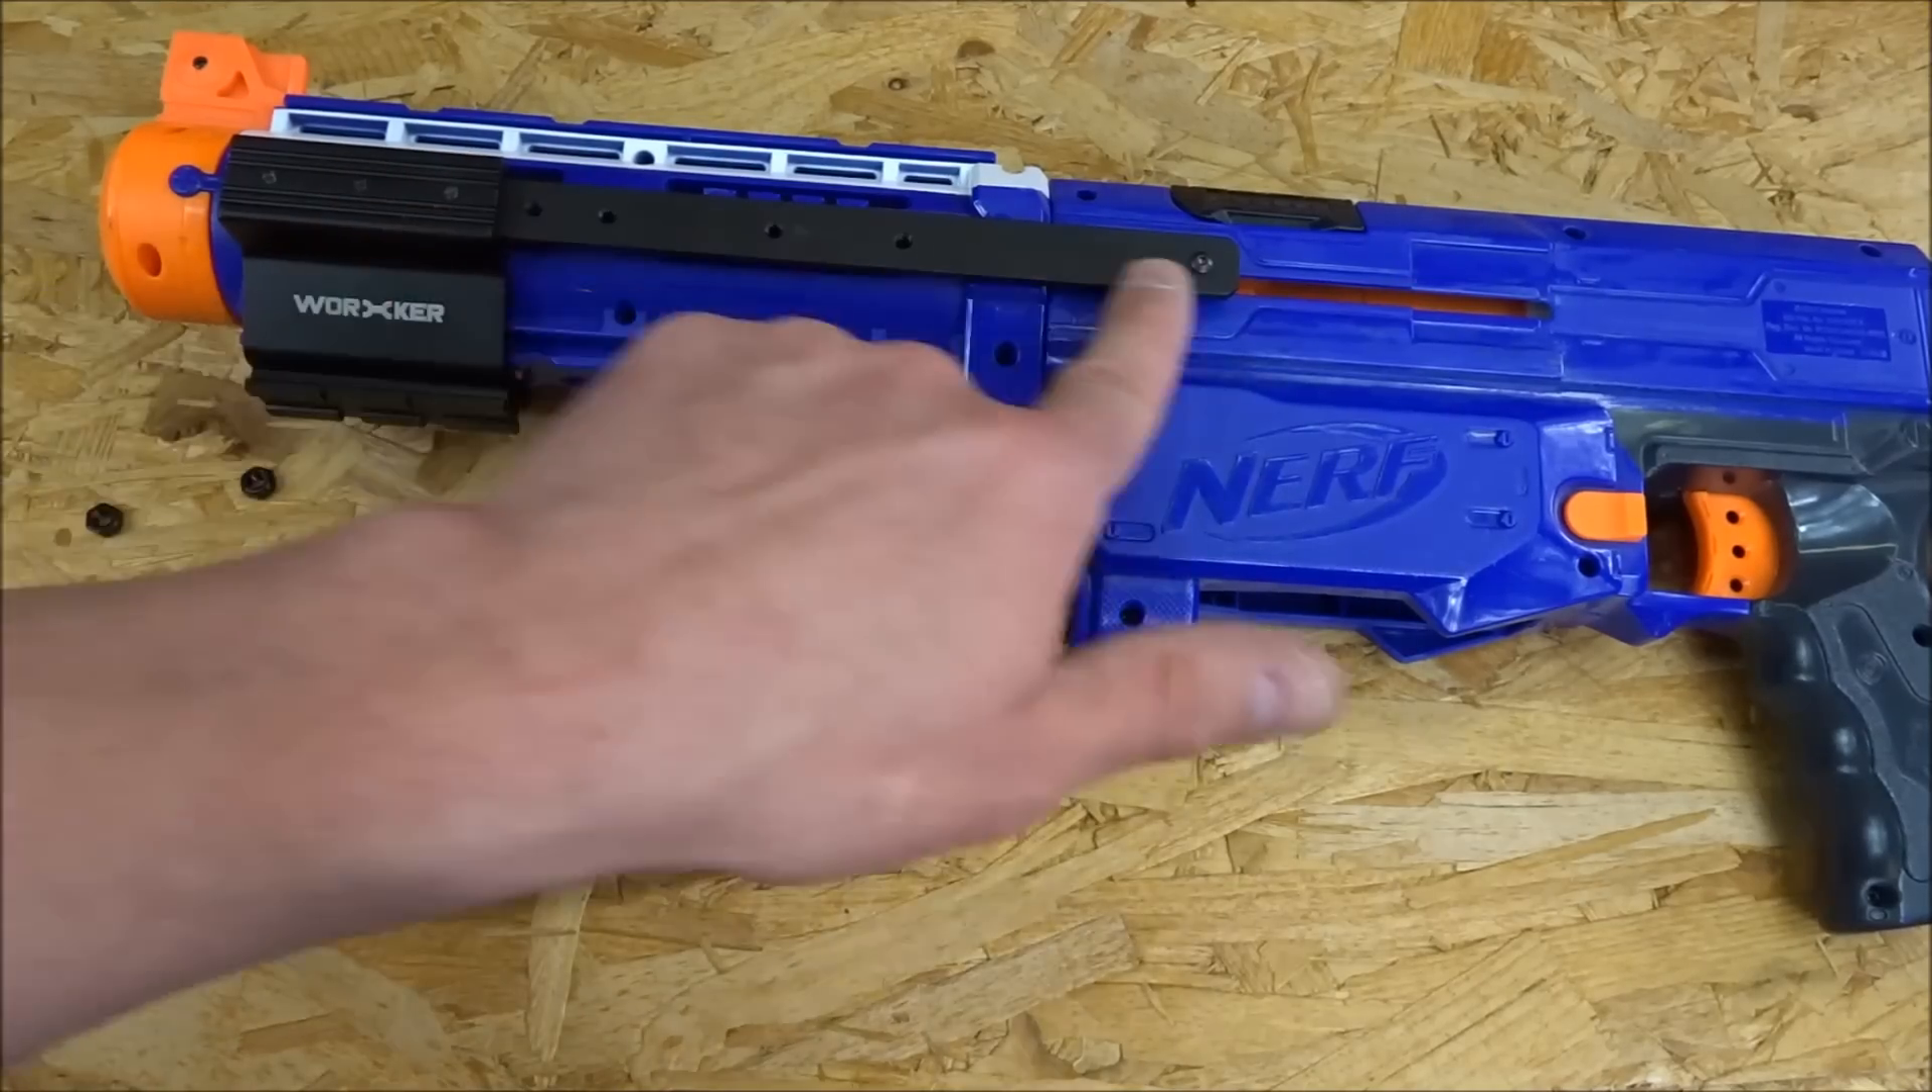Die schiene ist jetzt dran befestigt.